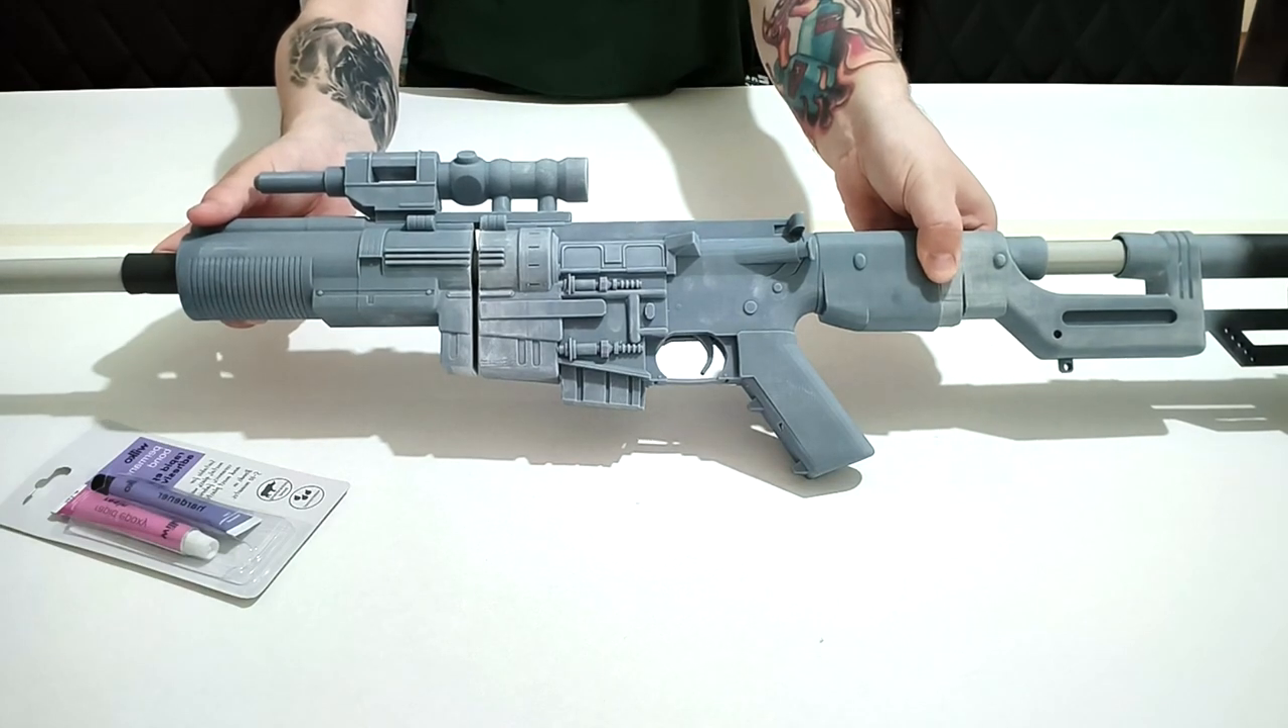As you can see there is a 5mm gap just where I didn't print it brilliantly.